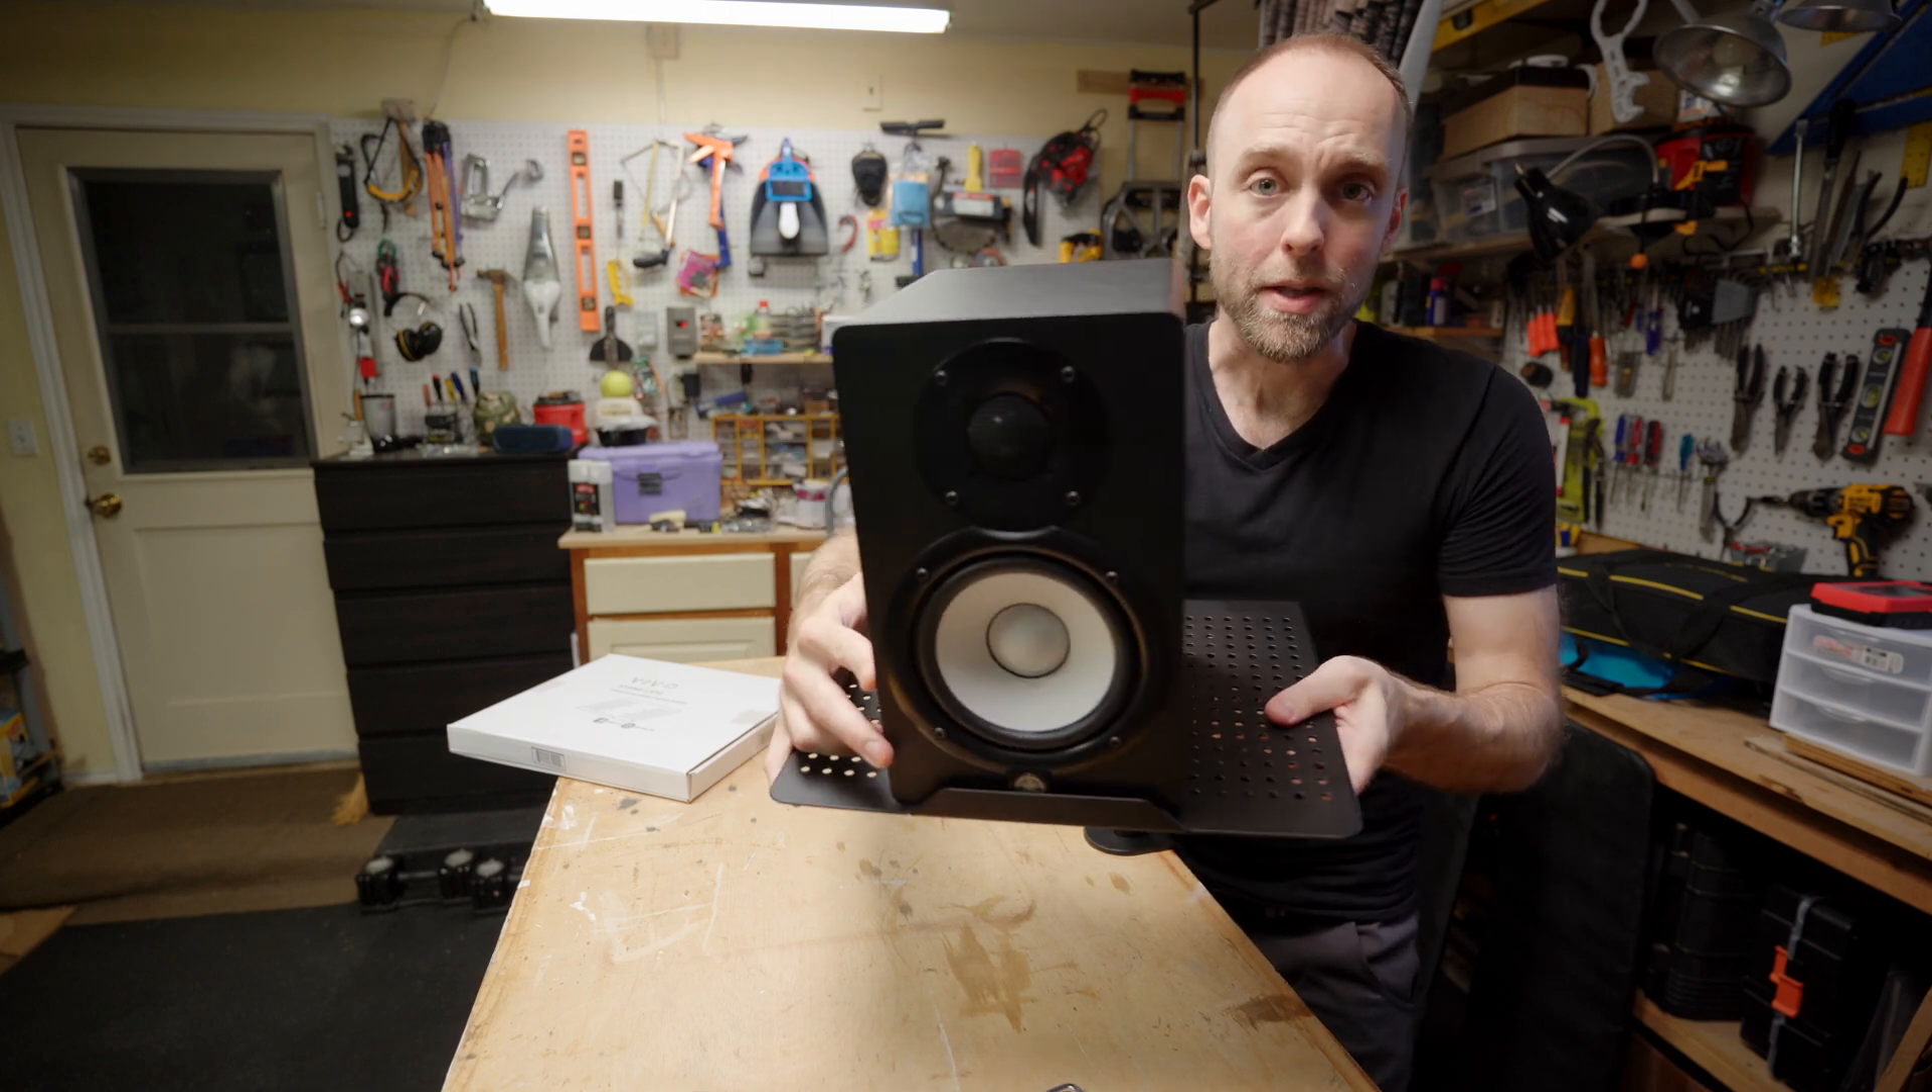But as you can see, the plate here is quite a bit wider than the speaker.